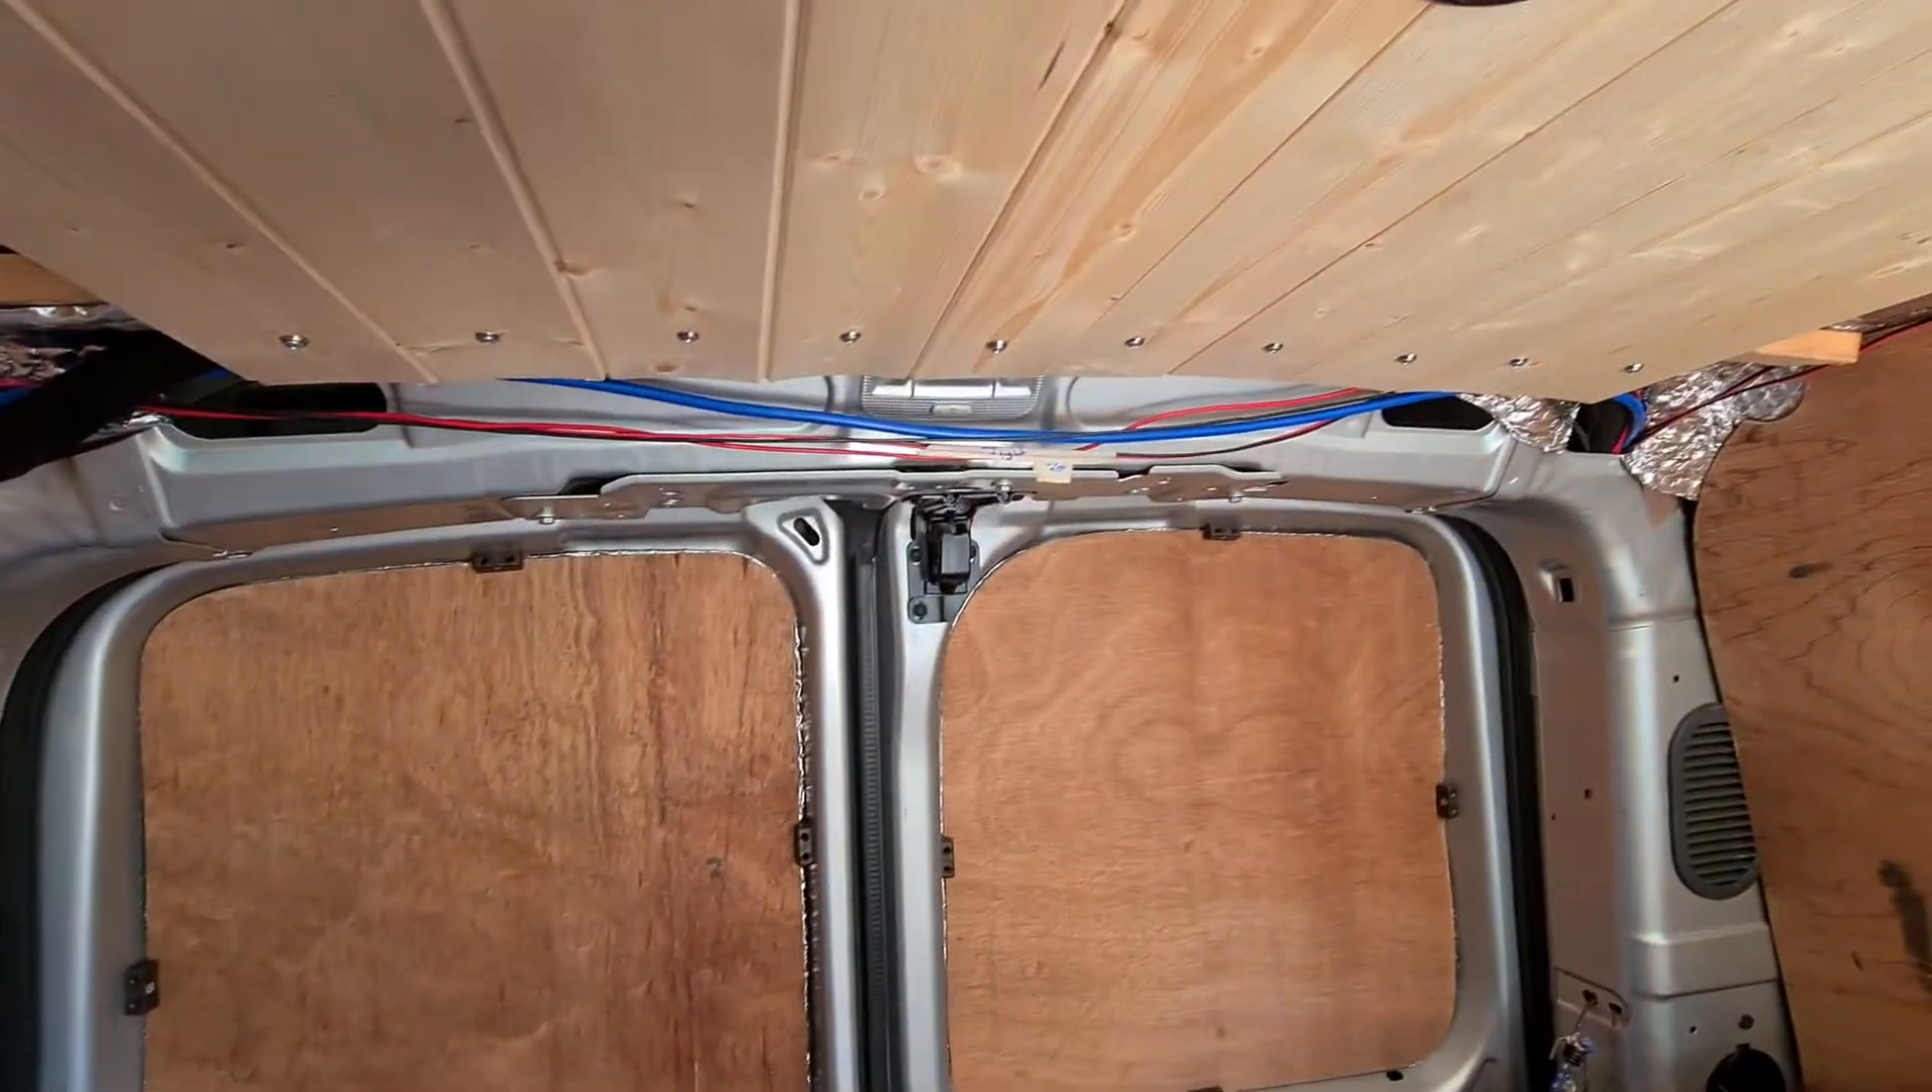See the wires are up there I just need to tuck them in.